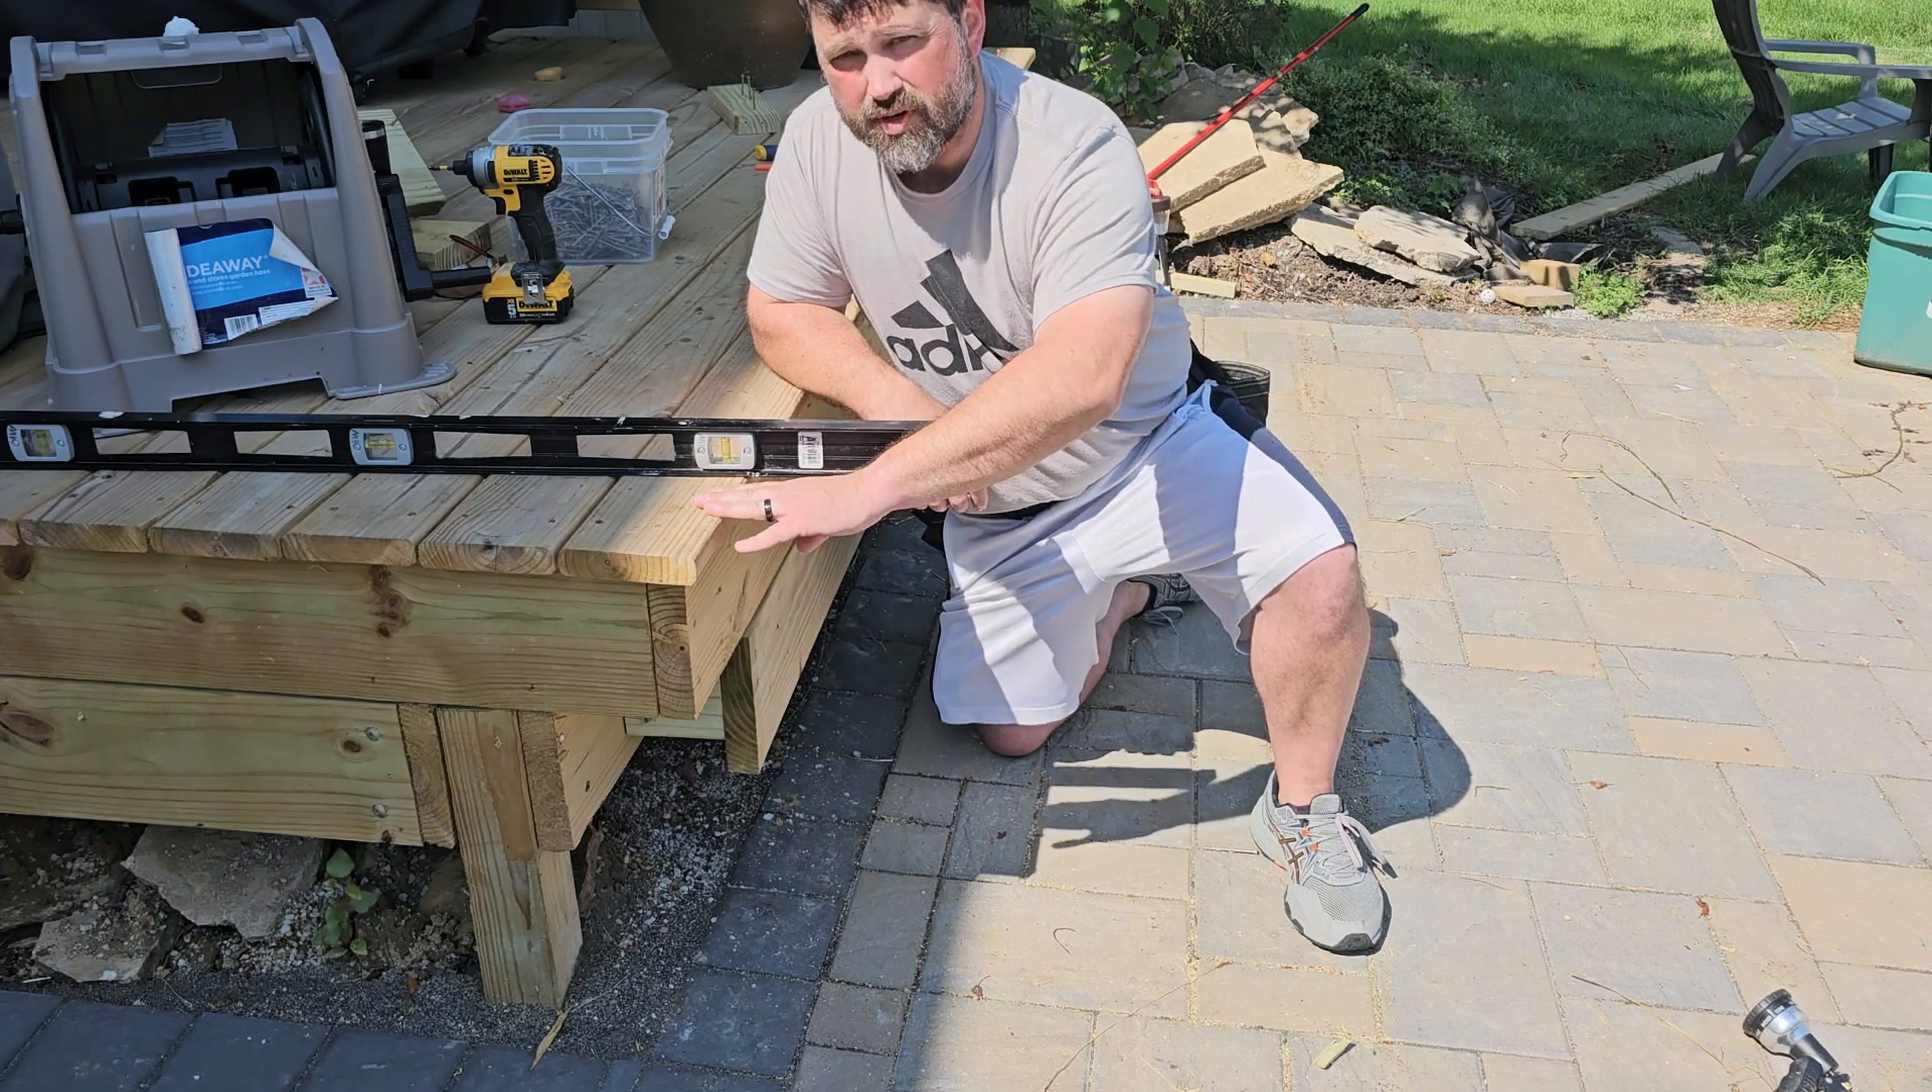I have my deck boards already in place.